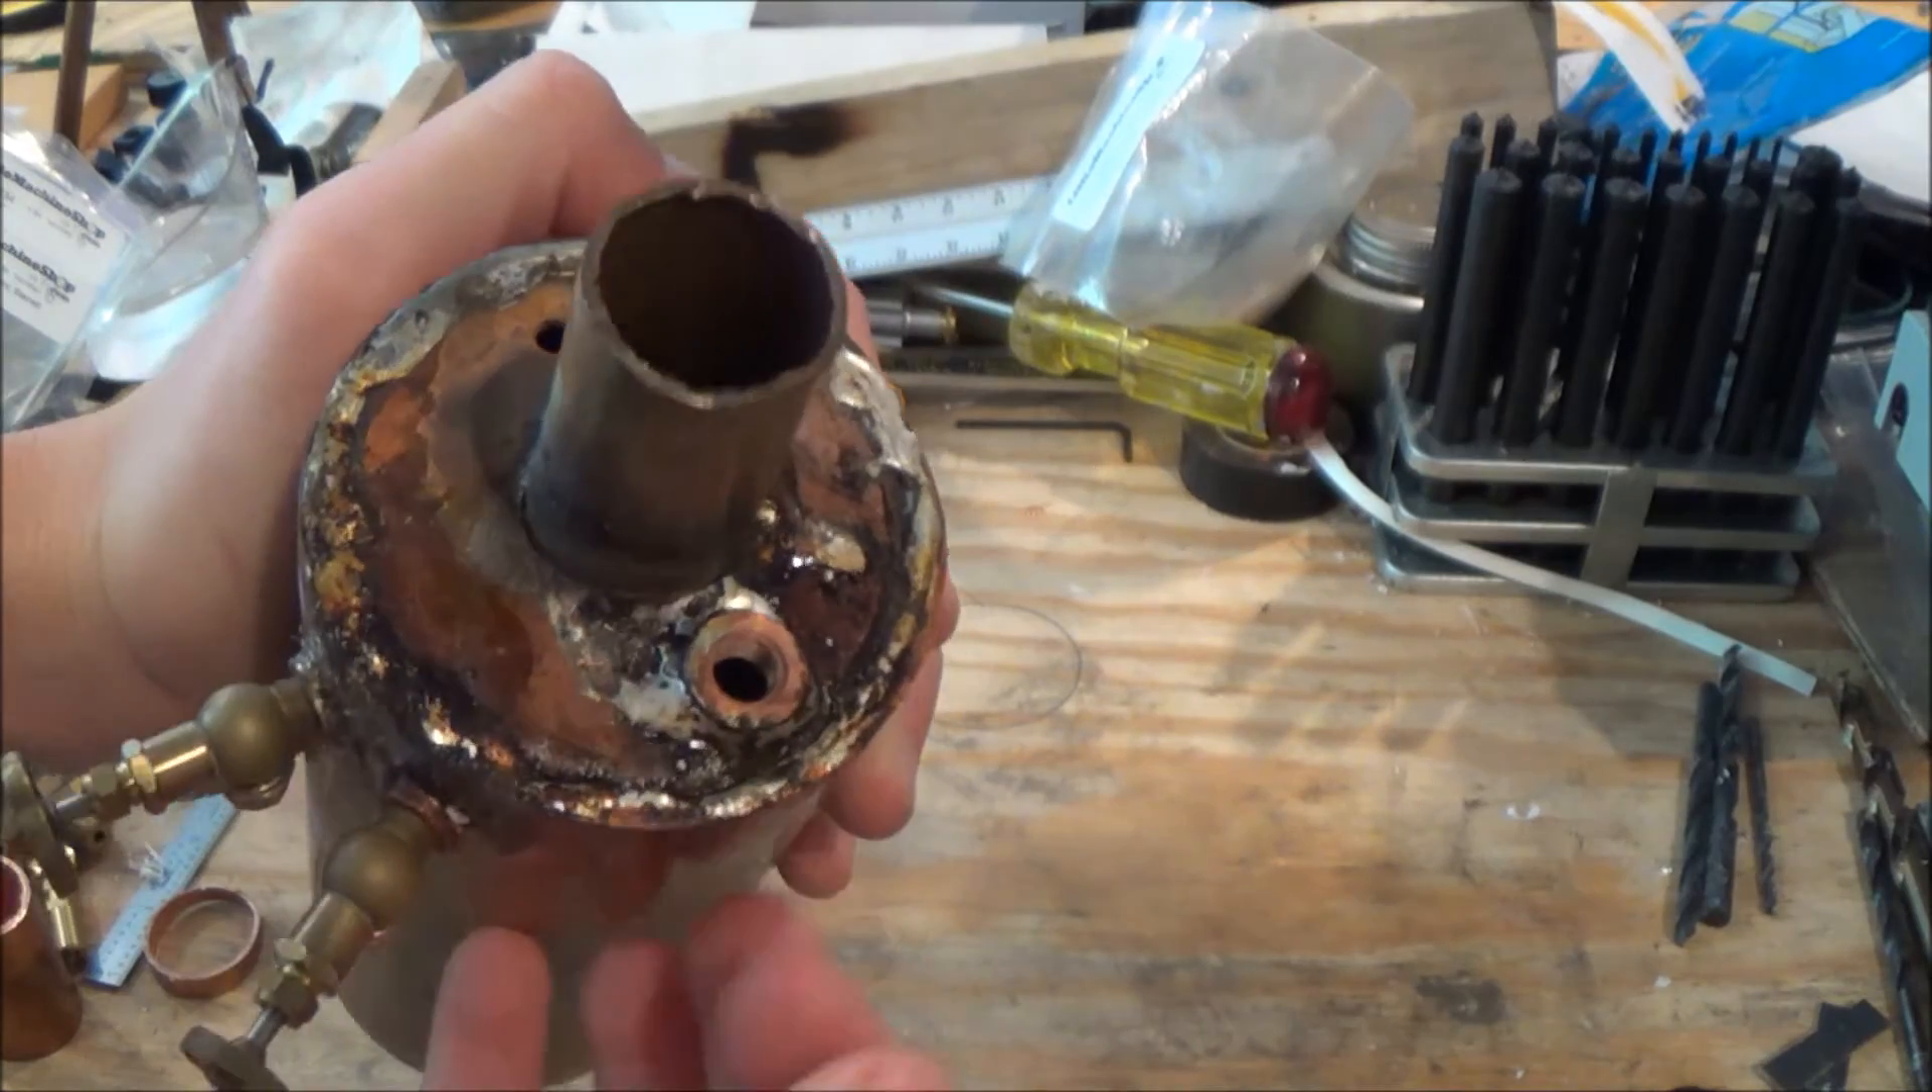I have the safety valve bushing soldered in here up on the top.